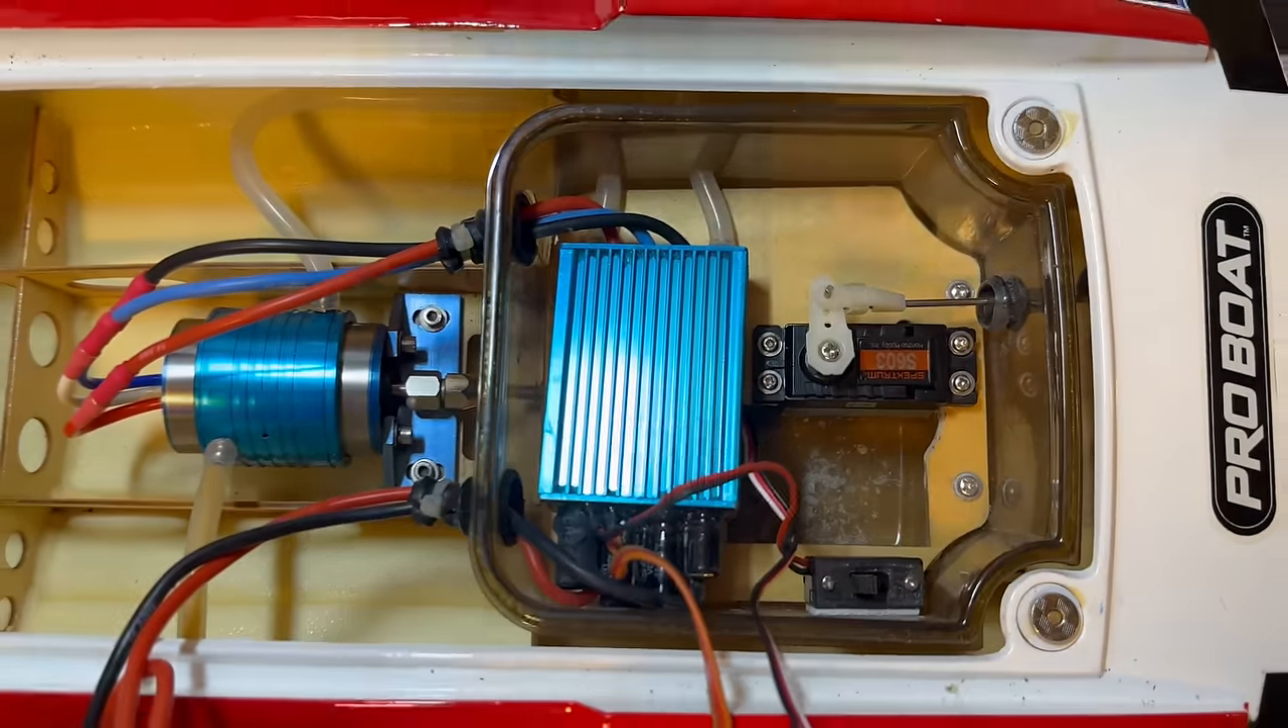We got the servo in i did have to do a little bit of trimming.